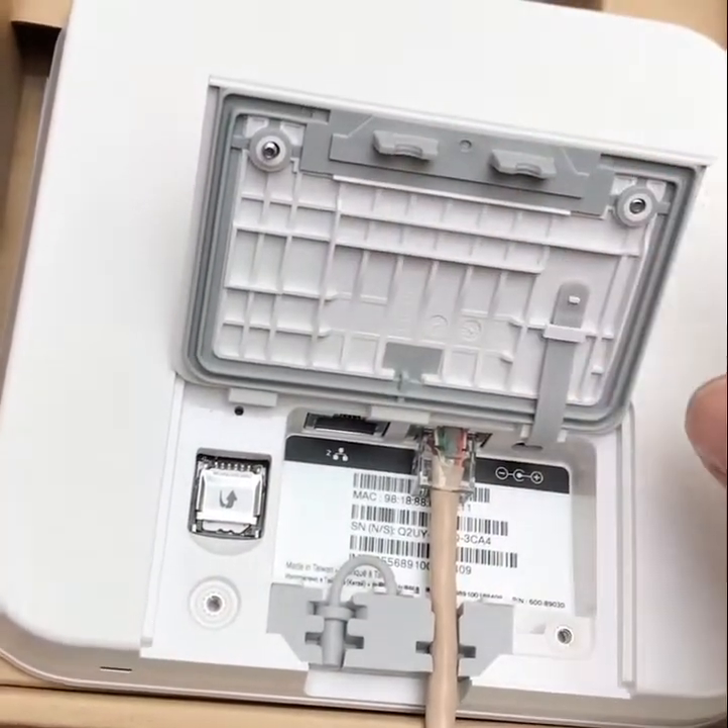So we got the ethernet cable. The end crimped on it. Plugged into the PoE port.